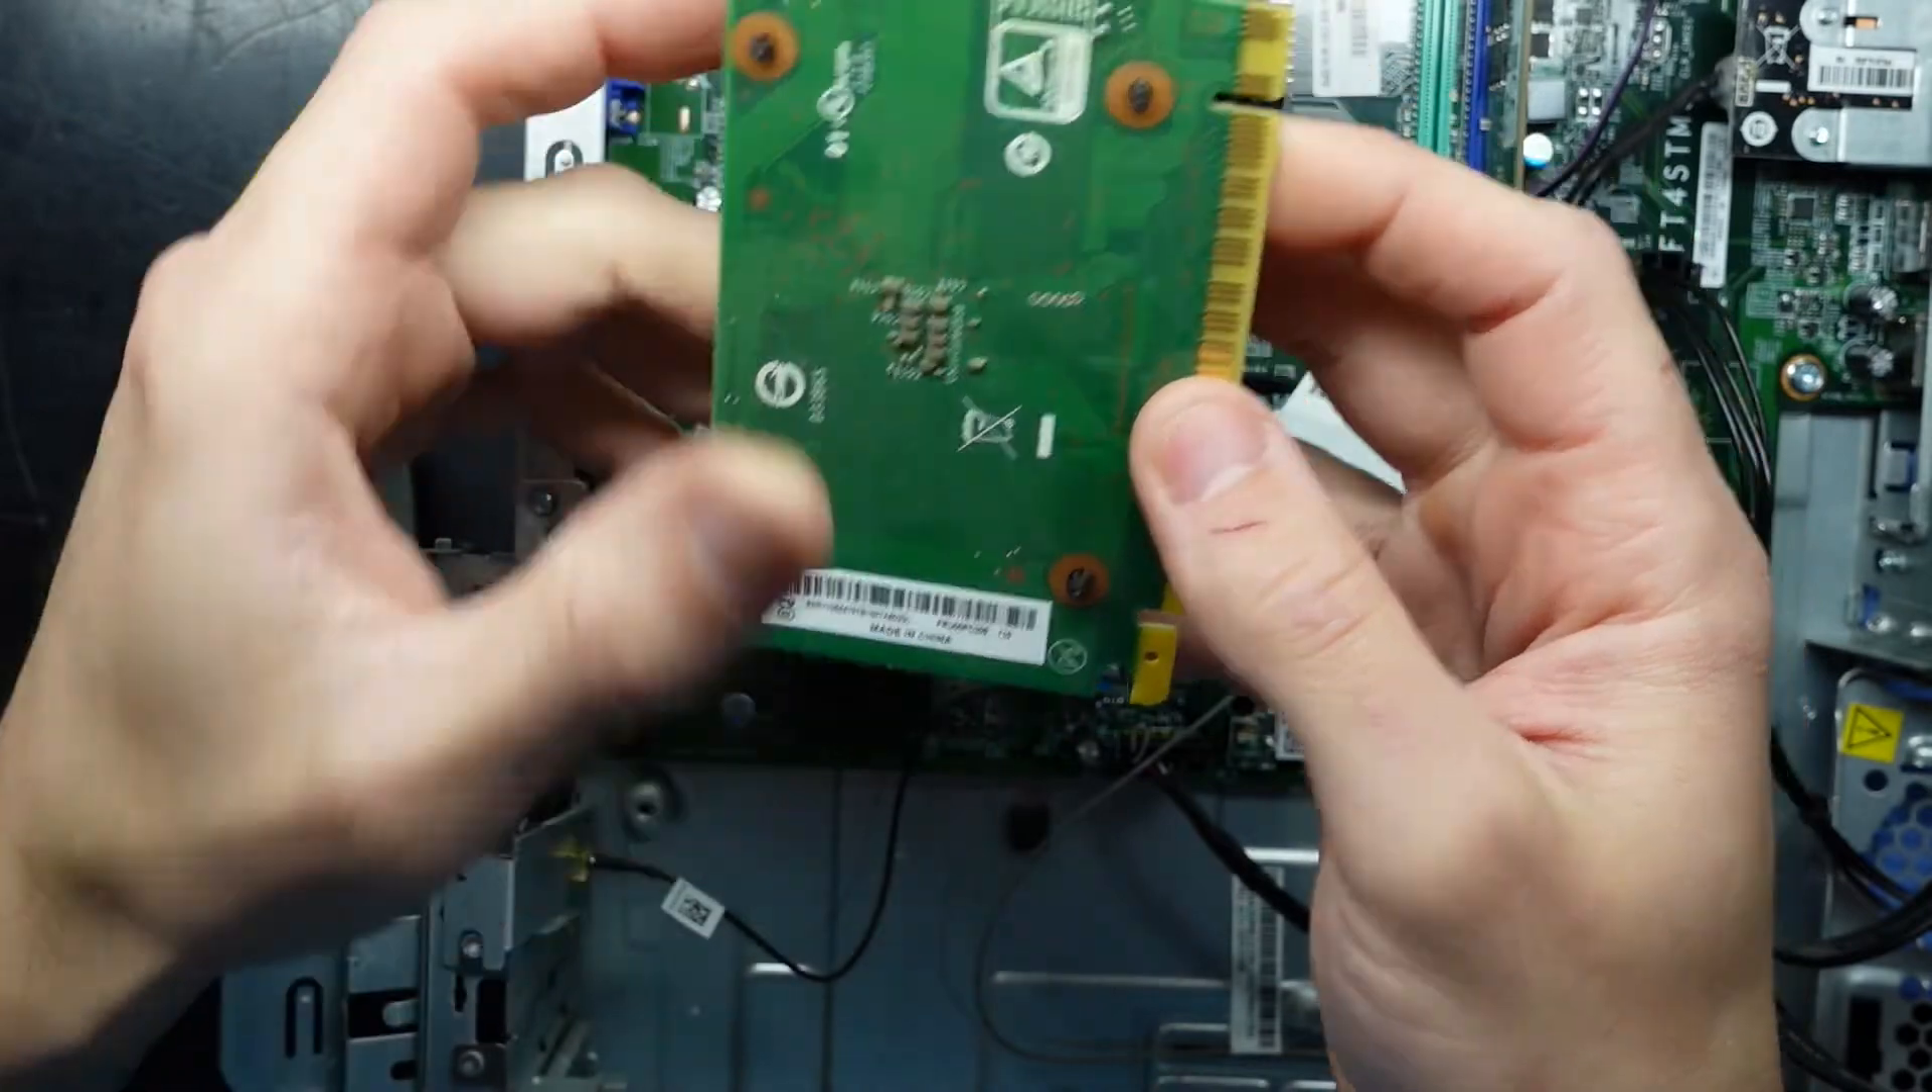And we have one removed graphics card.